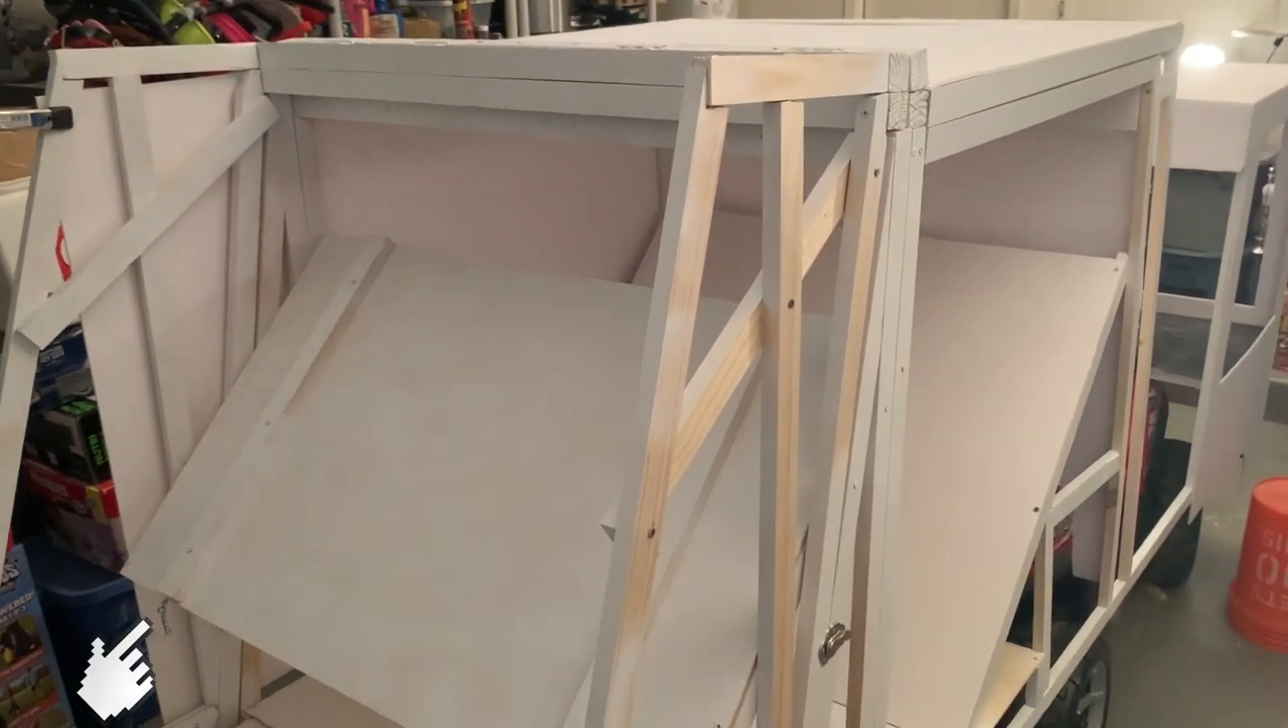This is a look at the interior of the truck before I put the external skin on.